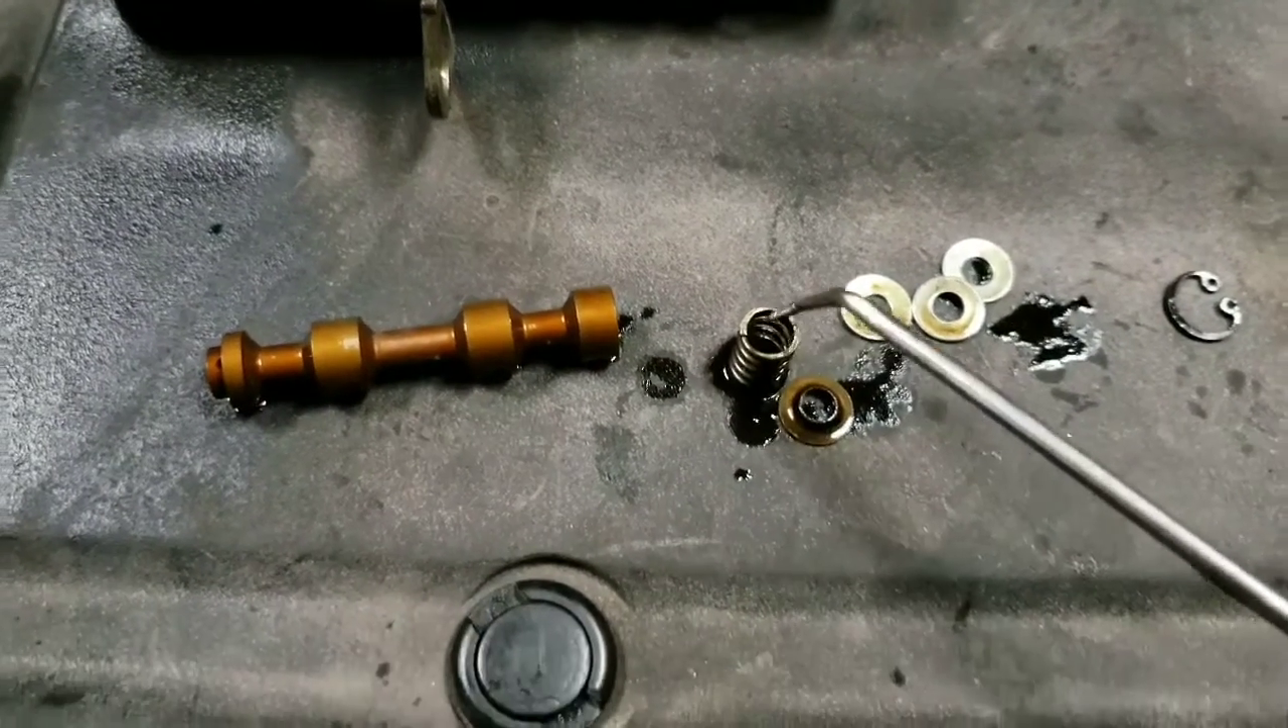Alrighty, so I've taken the solenoid apart and here's the piston, the spring, and the original washer.